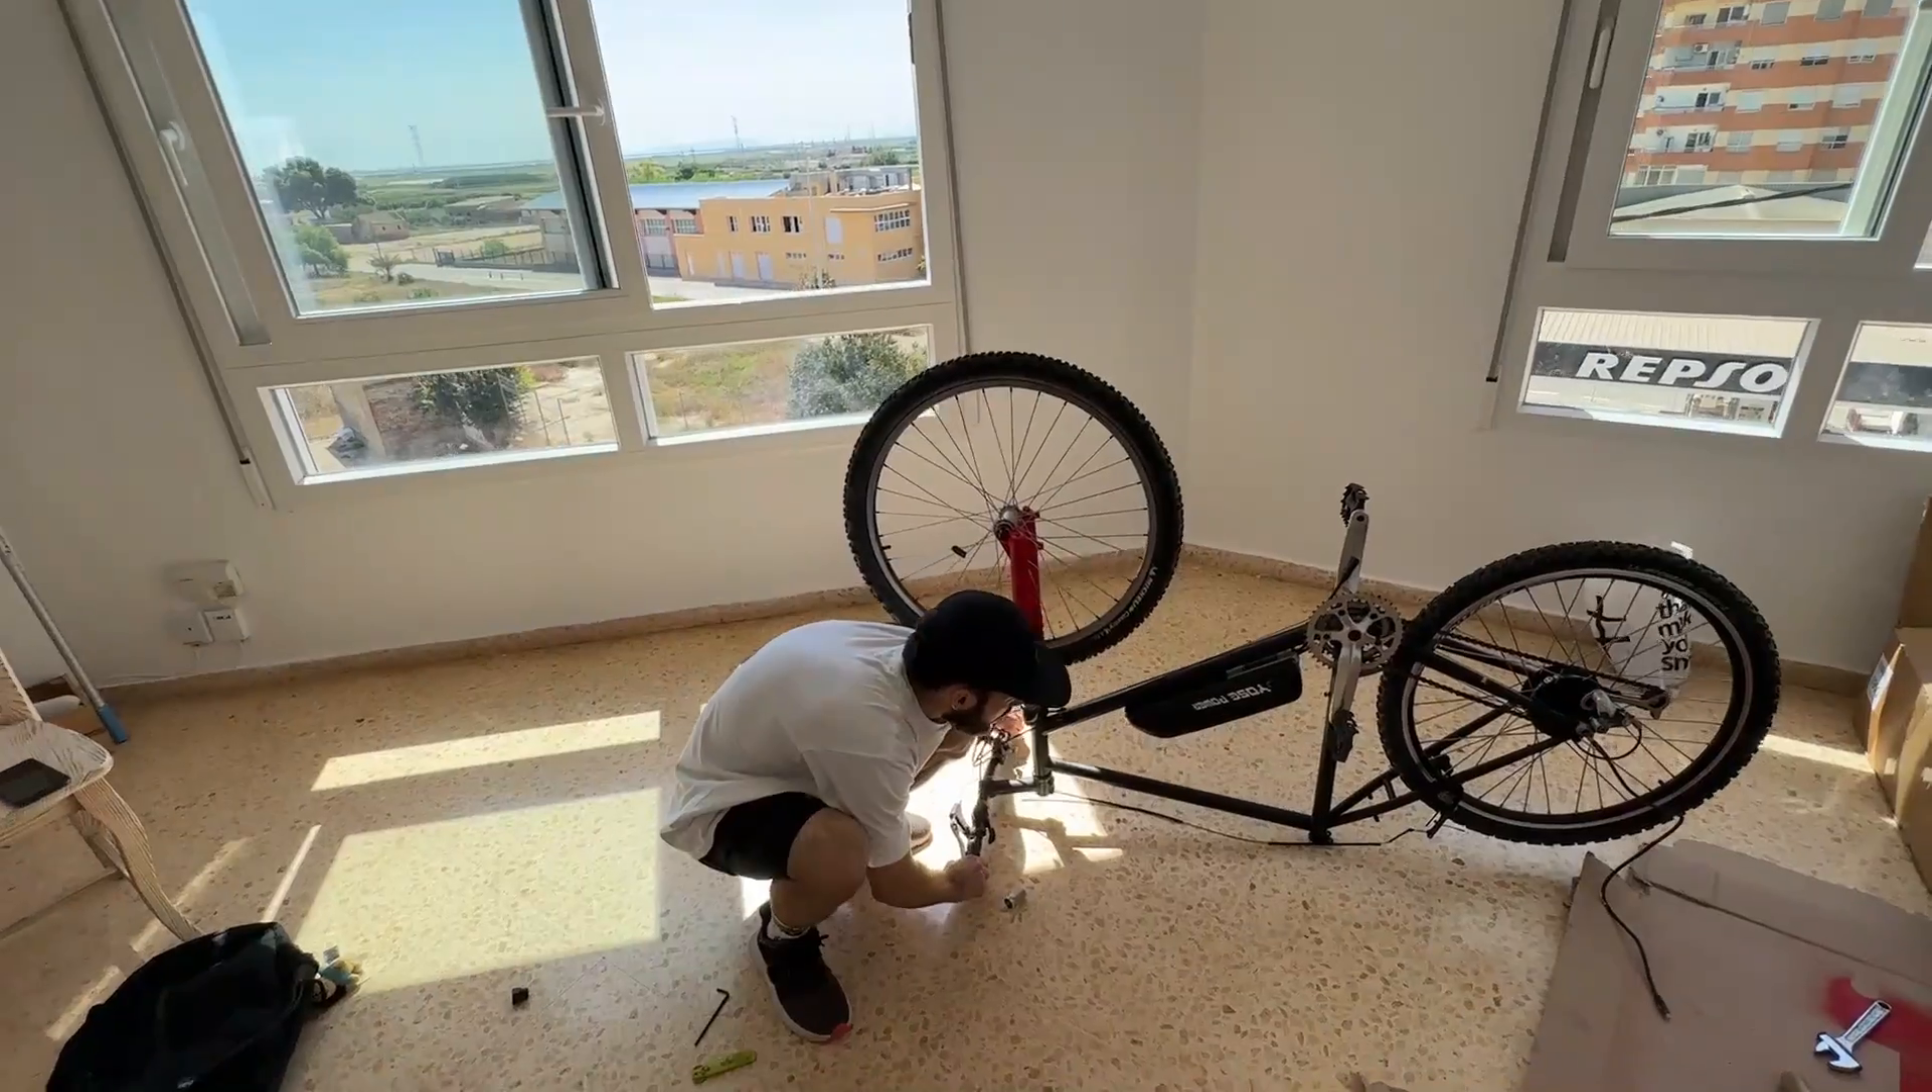Hemos colocado la rueda delantera Ahora sí.